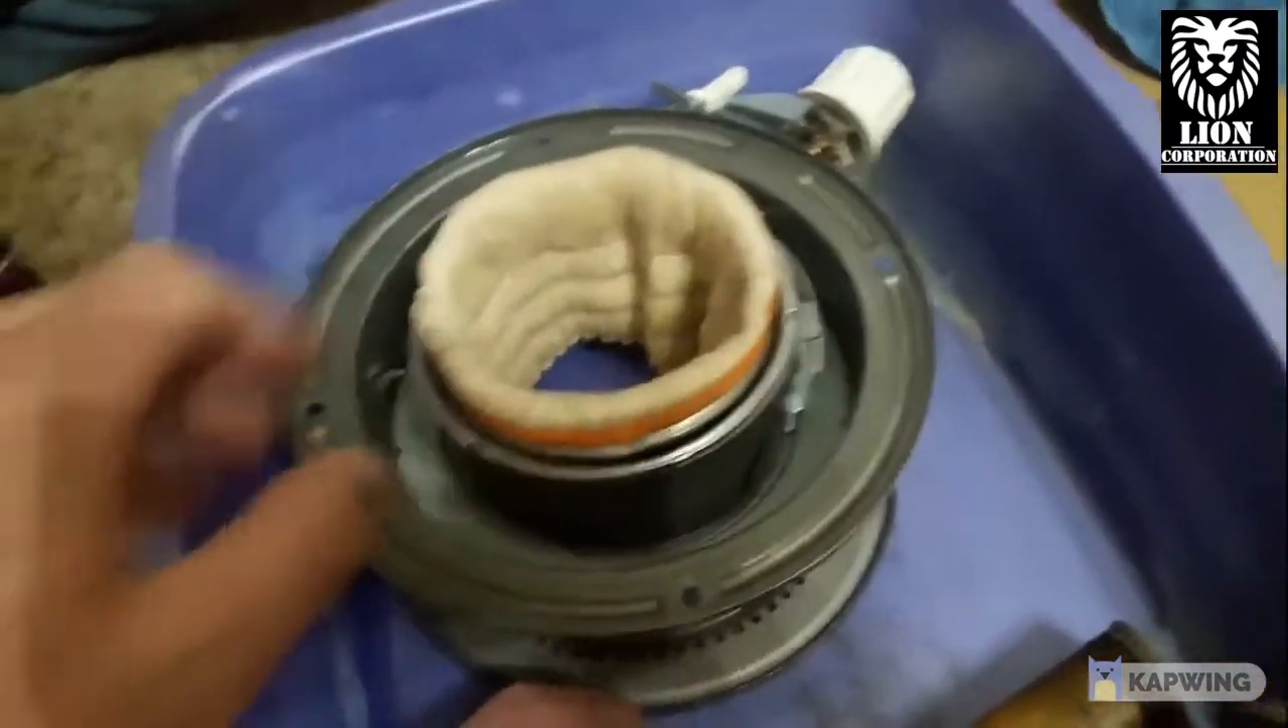Okay the wick is all installed on that sleeve.